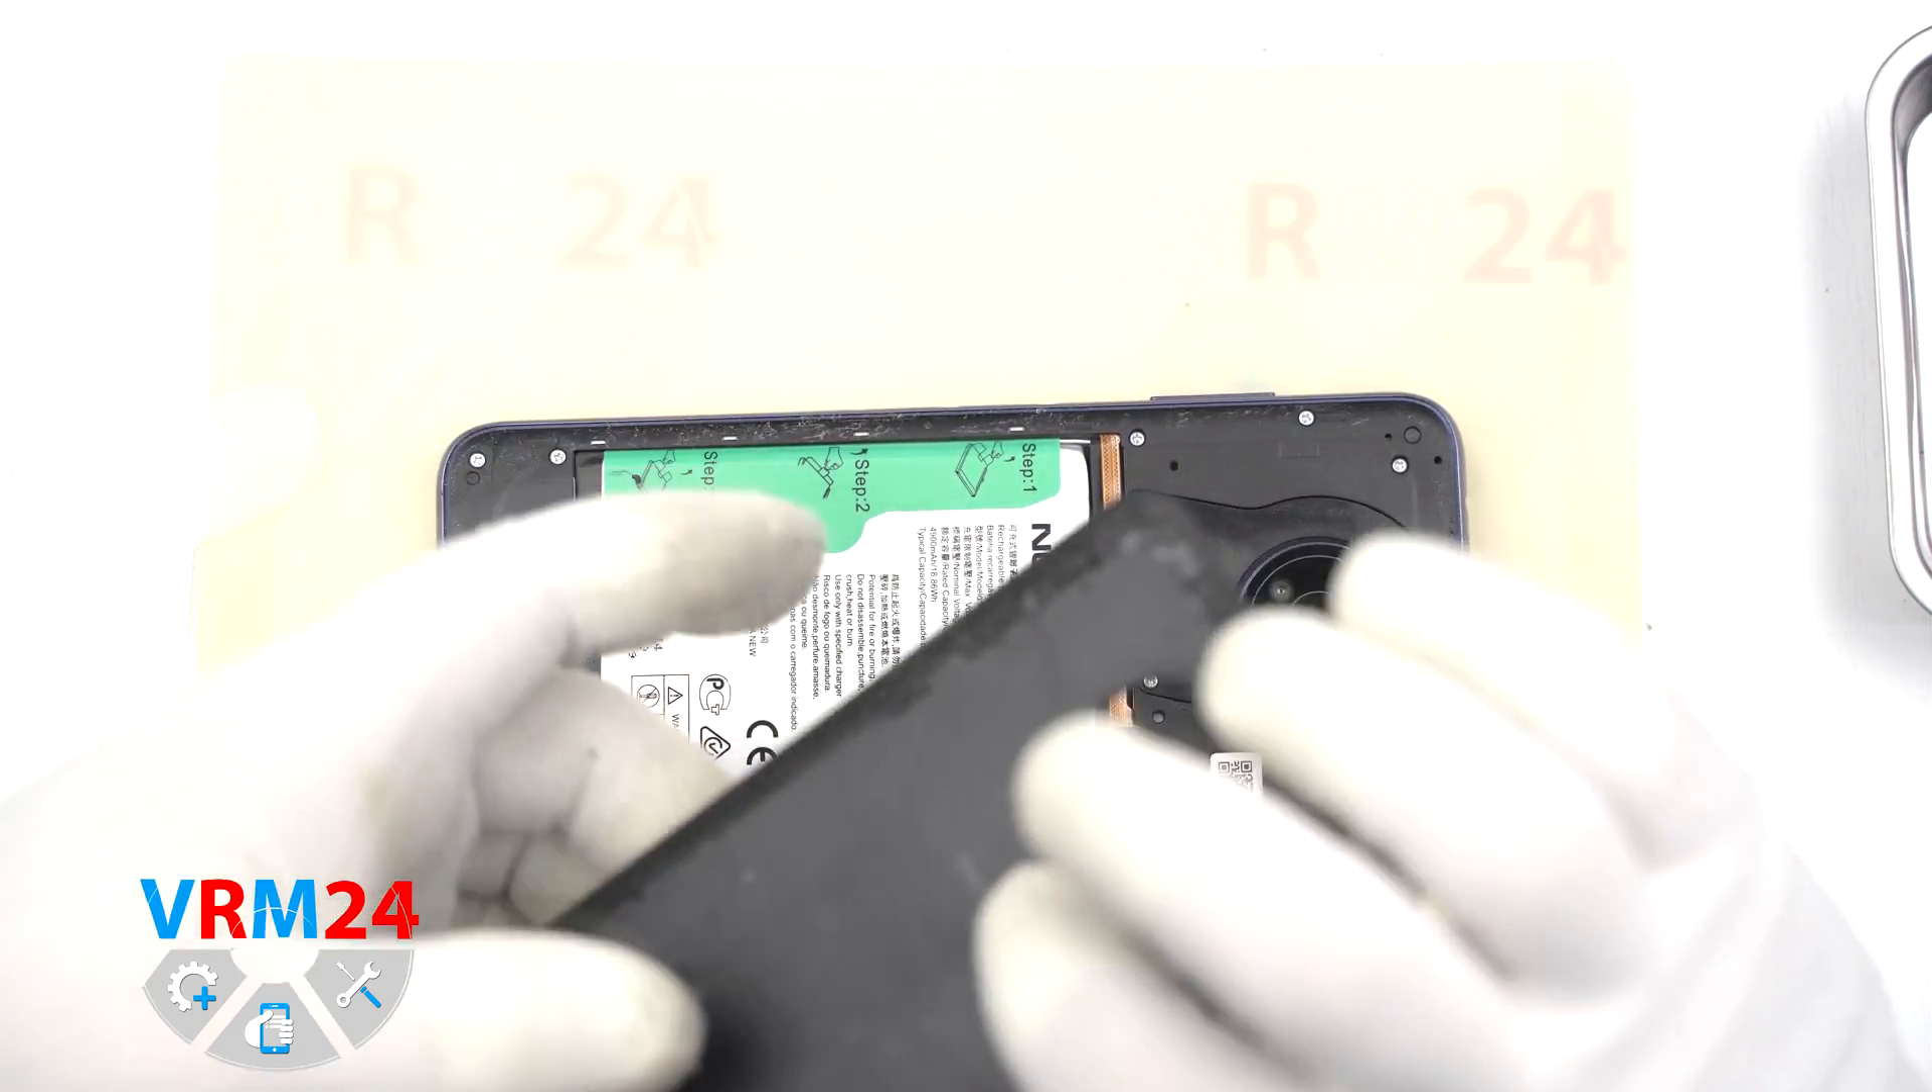In our case the back cover removed easily i guess because the smartphone has been disassembled before us.